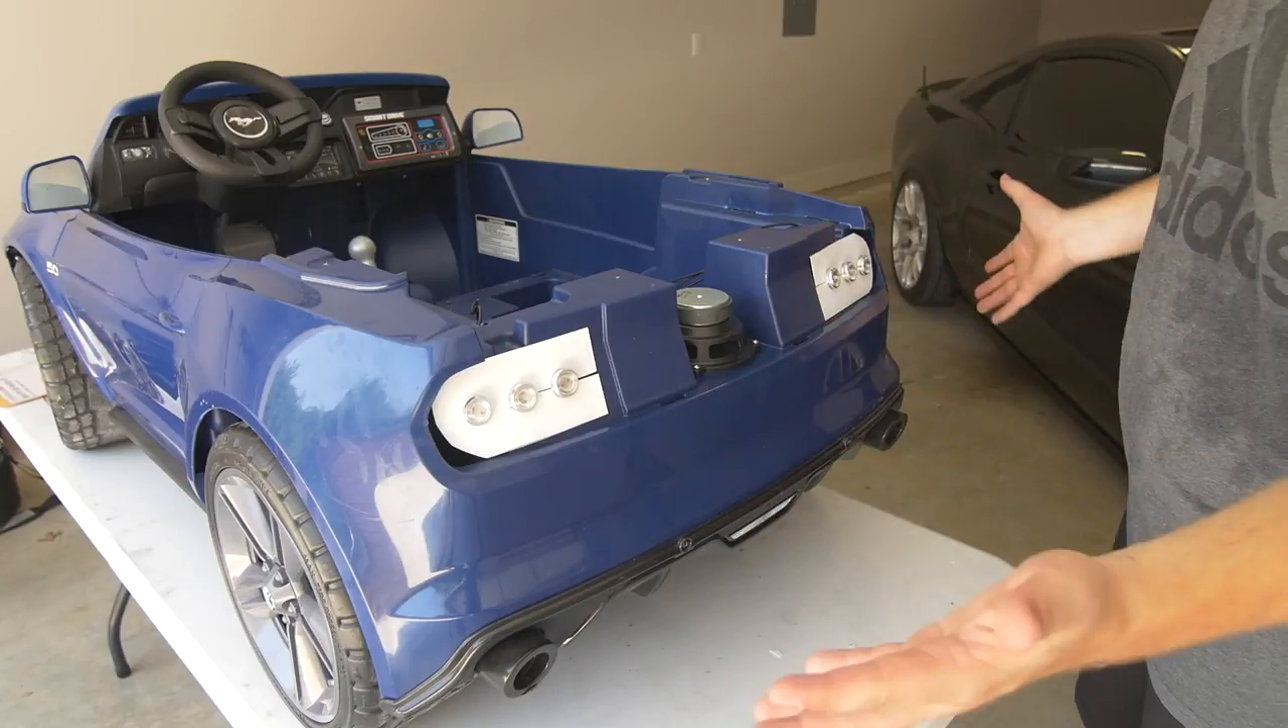With the taillights installed, it's time to move on to our underglow.